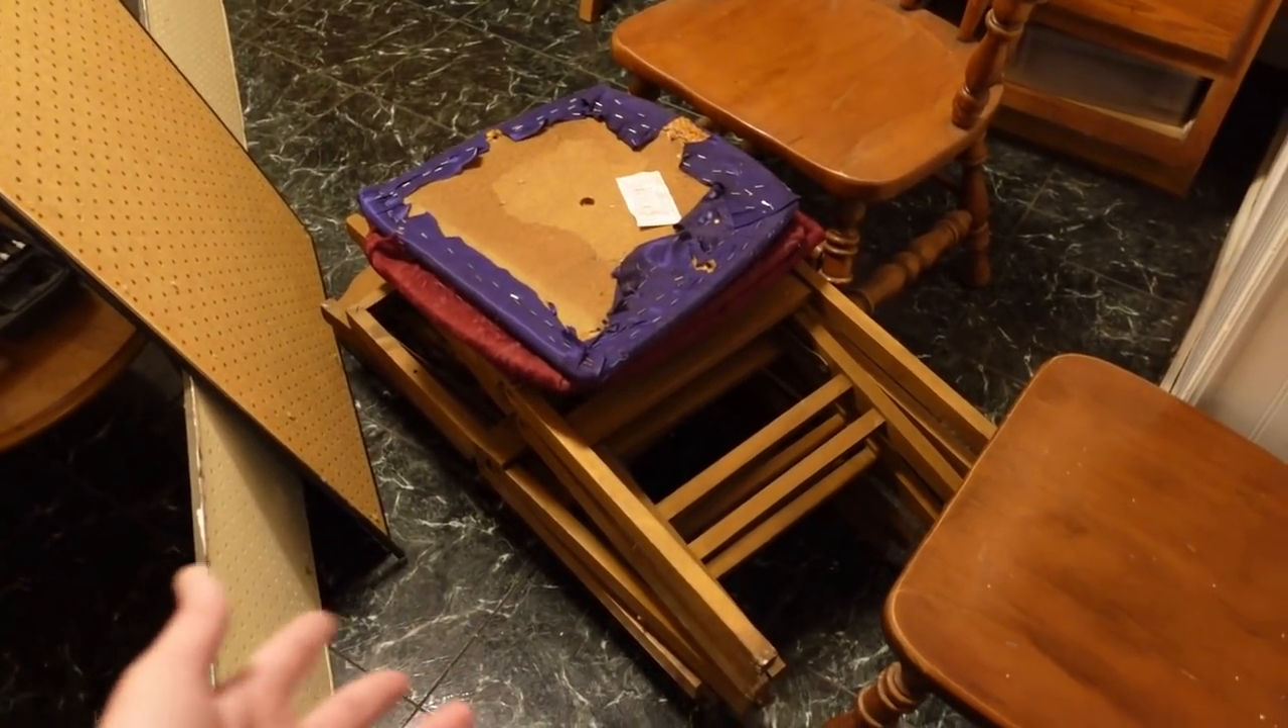The seats are not attached.